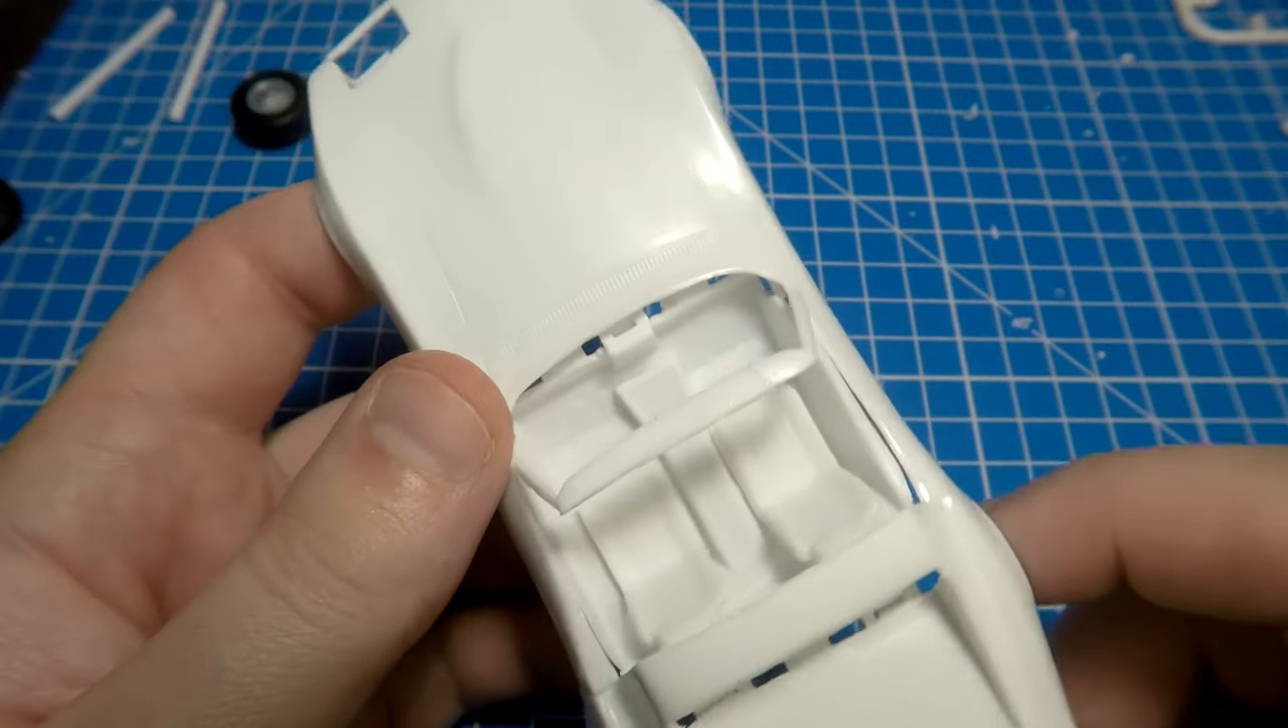There are a lot of gaps around the connection points.